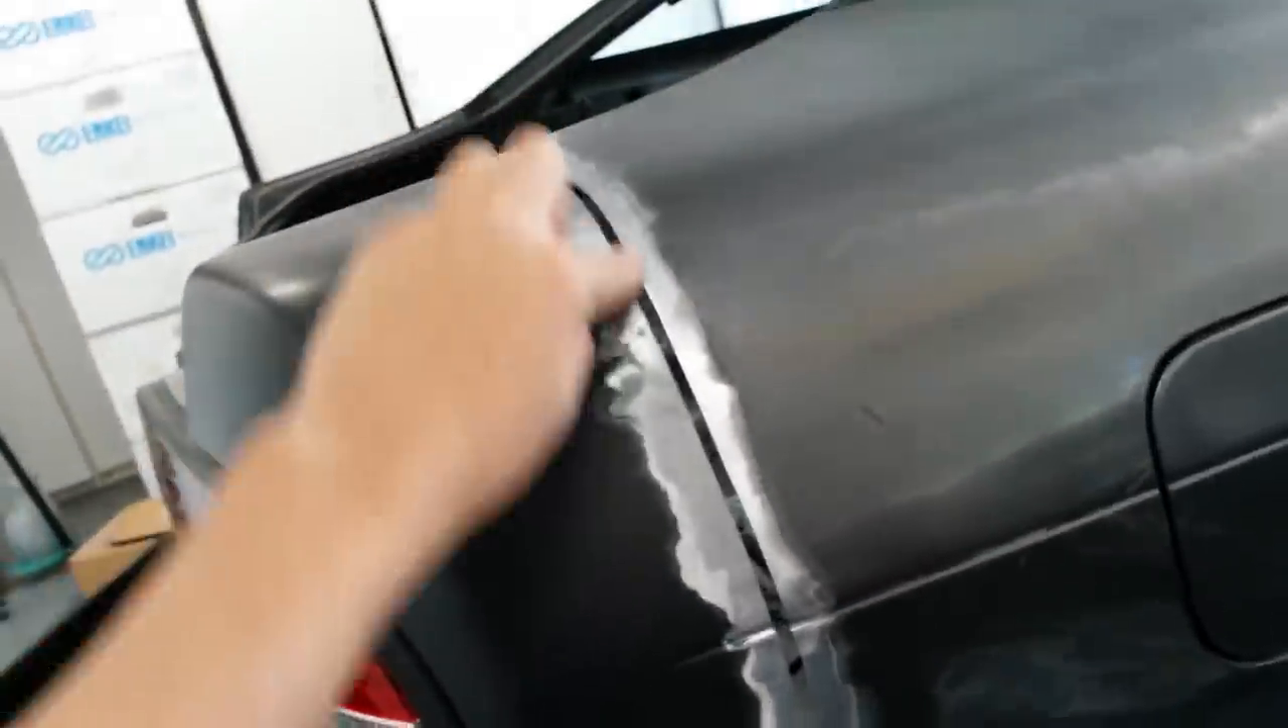There's quite a big gap over here but really that's not a big deal because the over fender is going to be covering it.